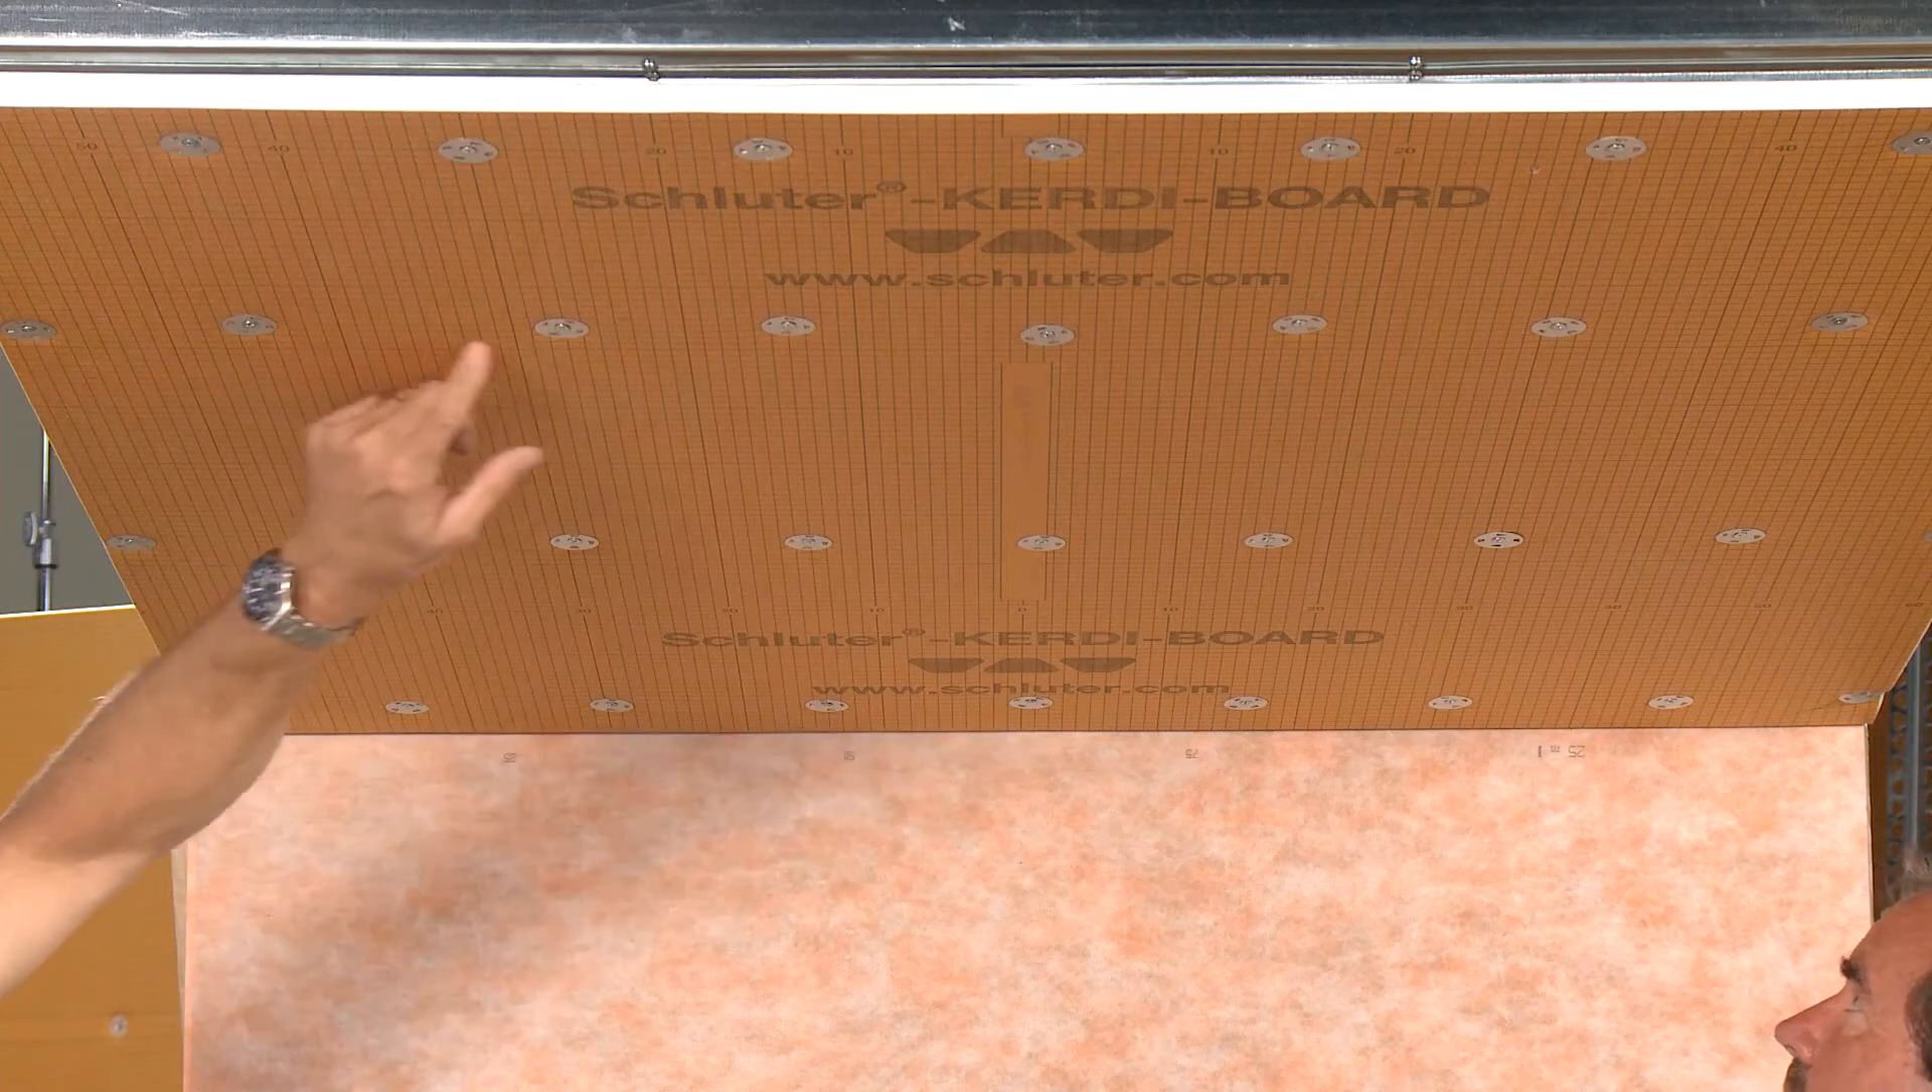Okay, now all the fasteners are in, 6 inches on center.